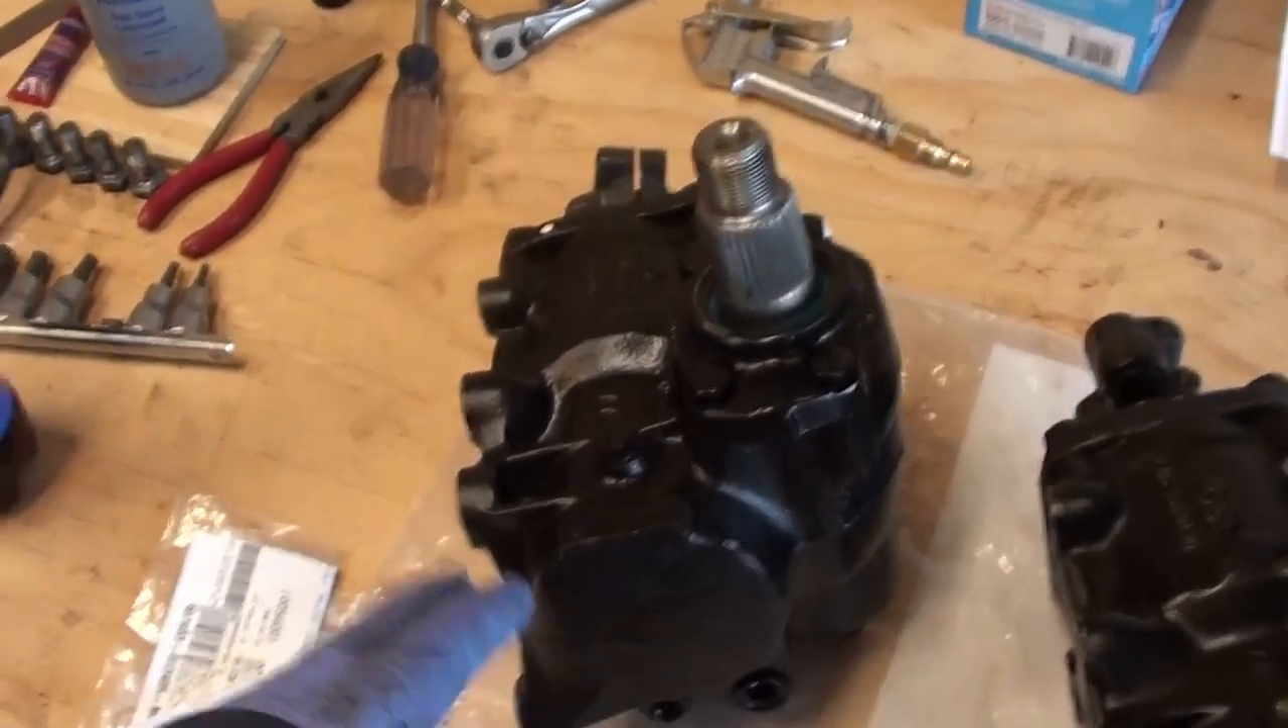Alright, so now you have your steering gearbox out of the car.